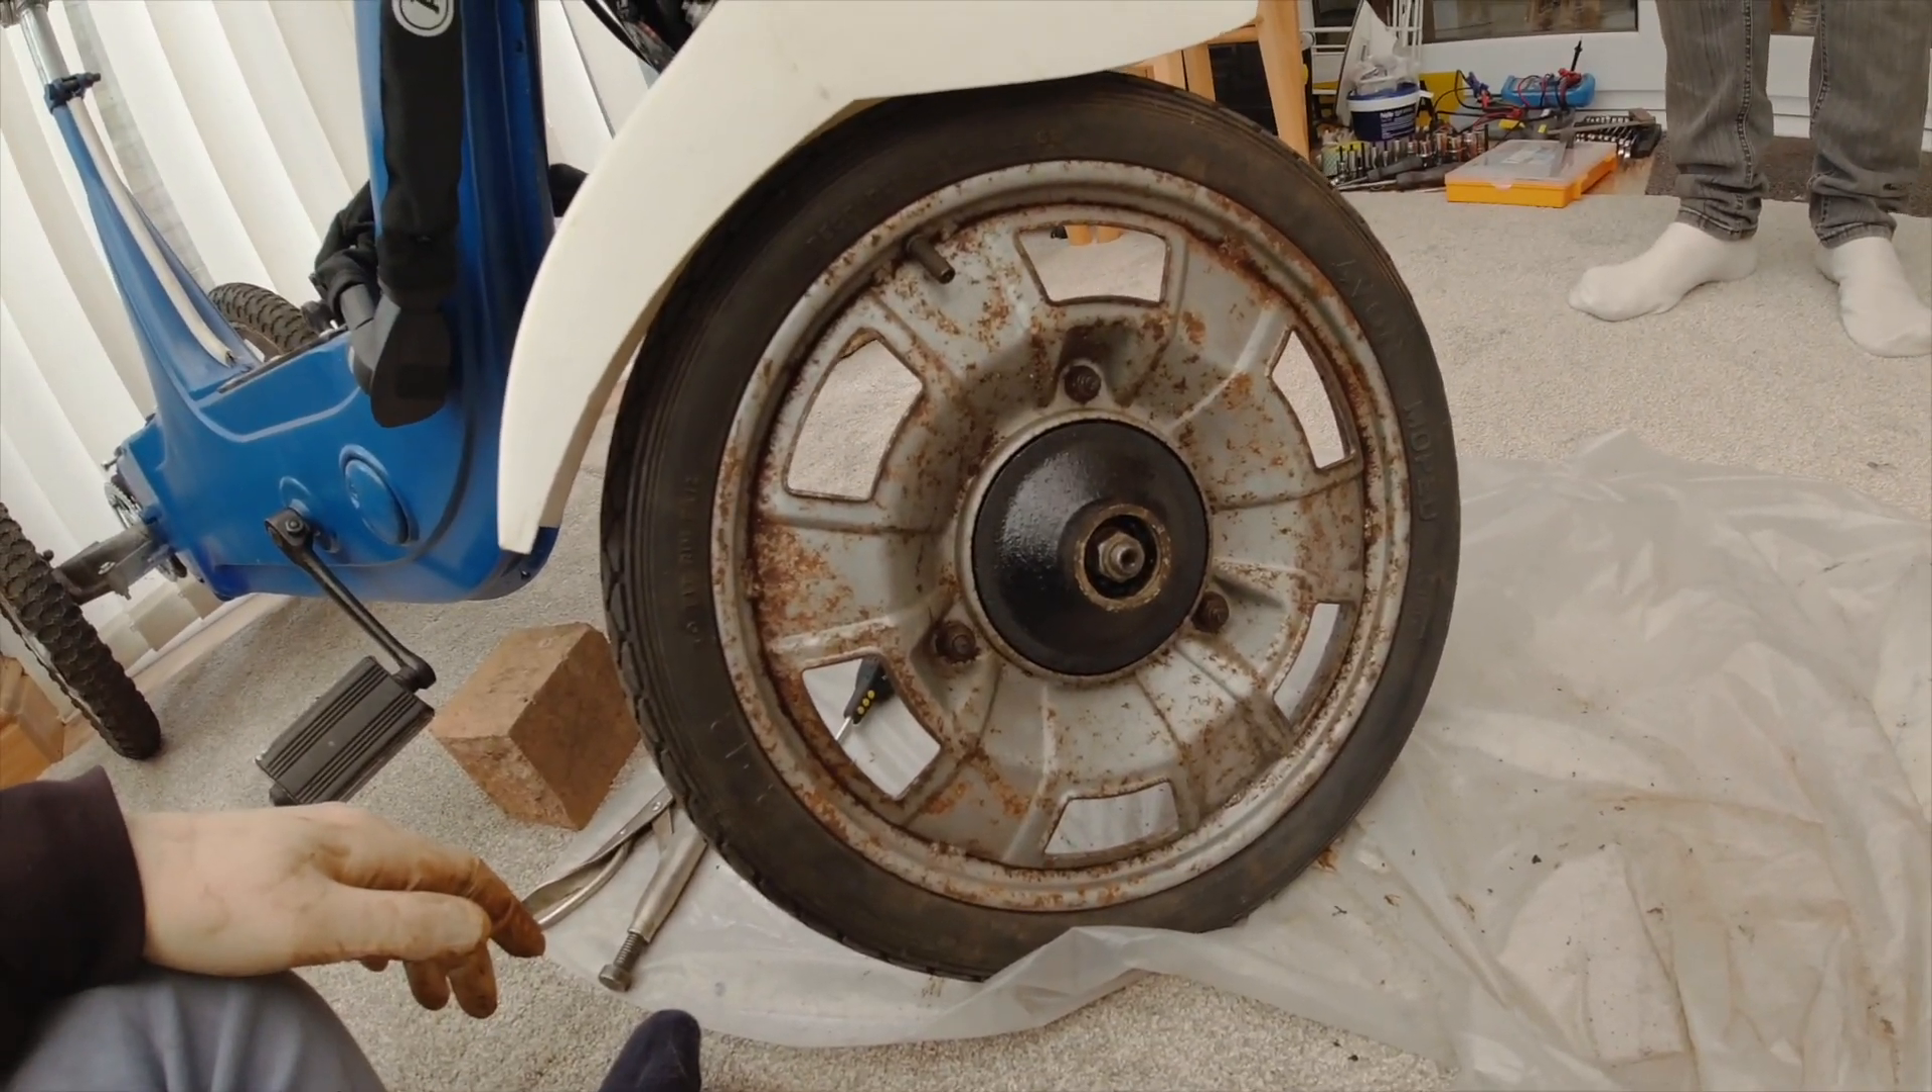Right now we've got the uh wheel back on.